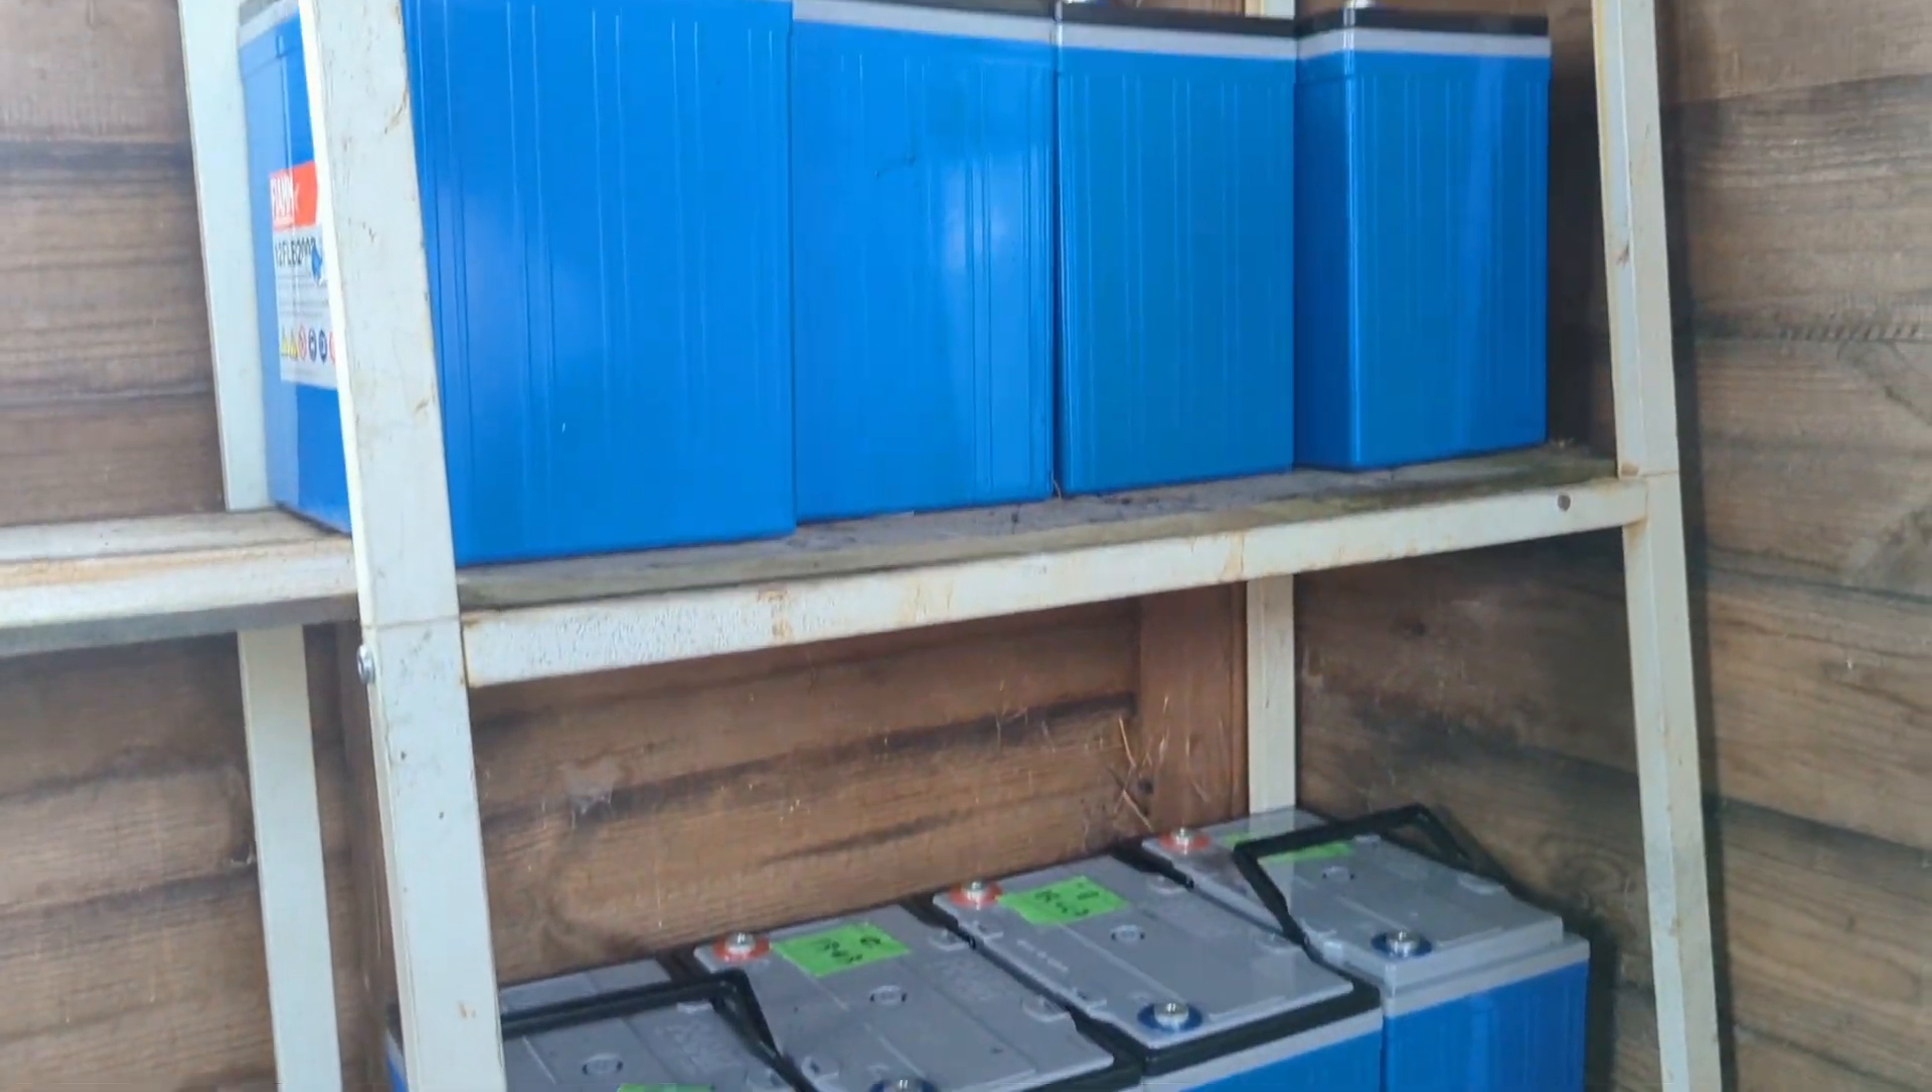That's the battery on the rack looking good not wired up yet.